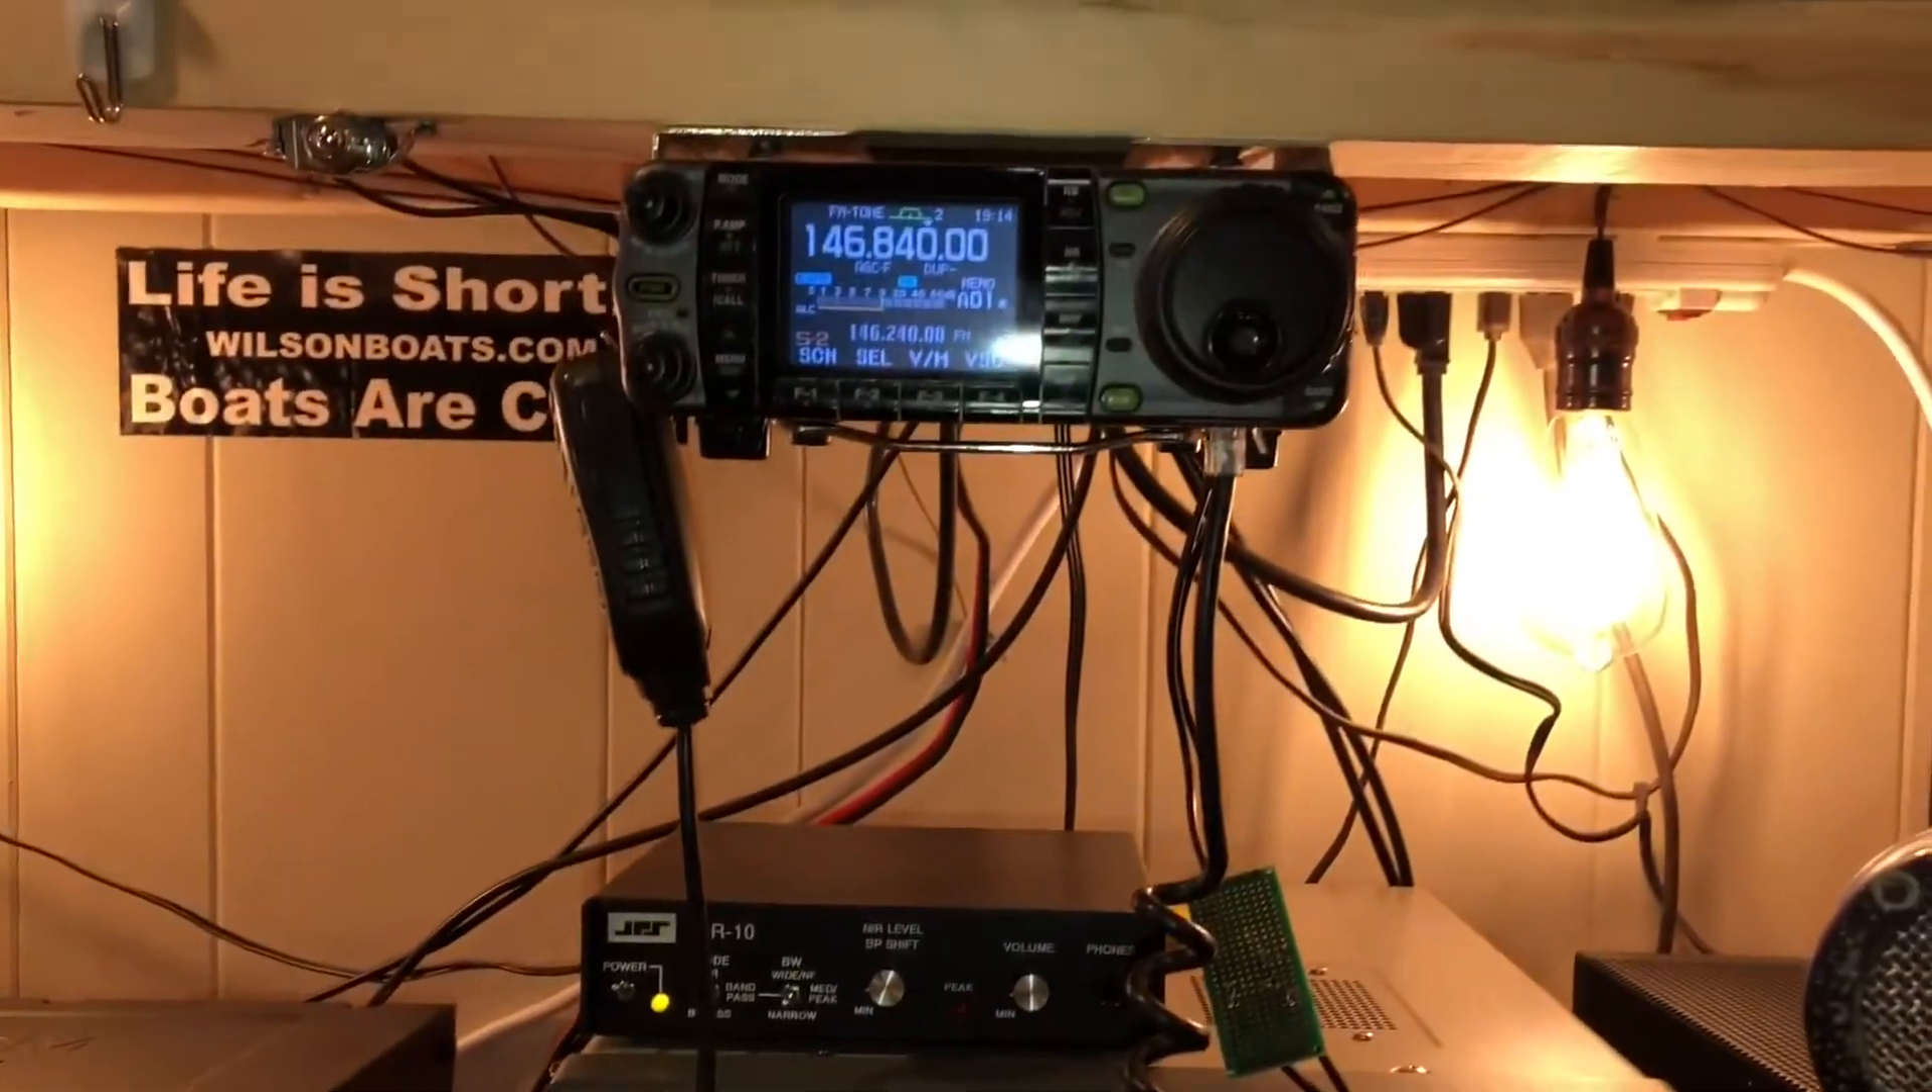So i just connected the cable up it's not uh it's obviously not finished yet so it's just hanging here in the open.